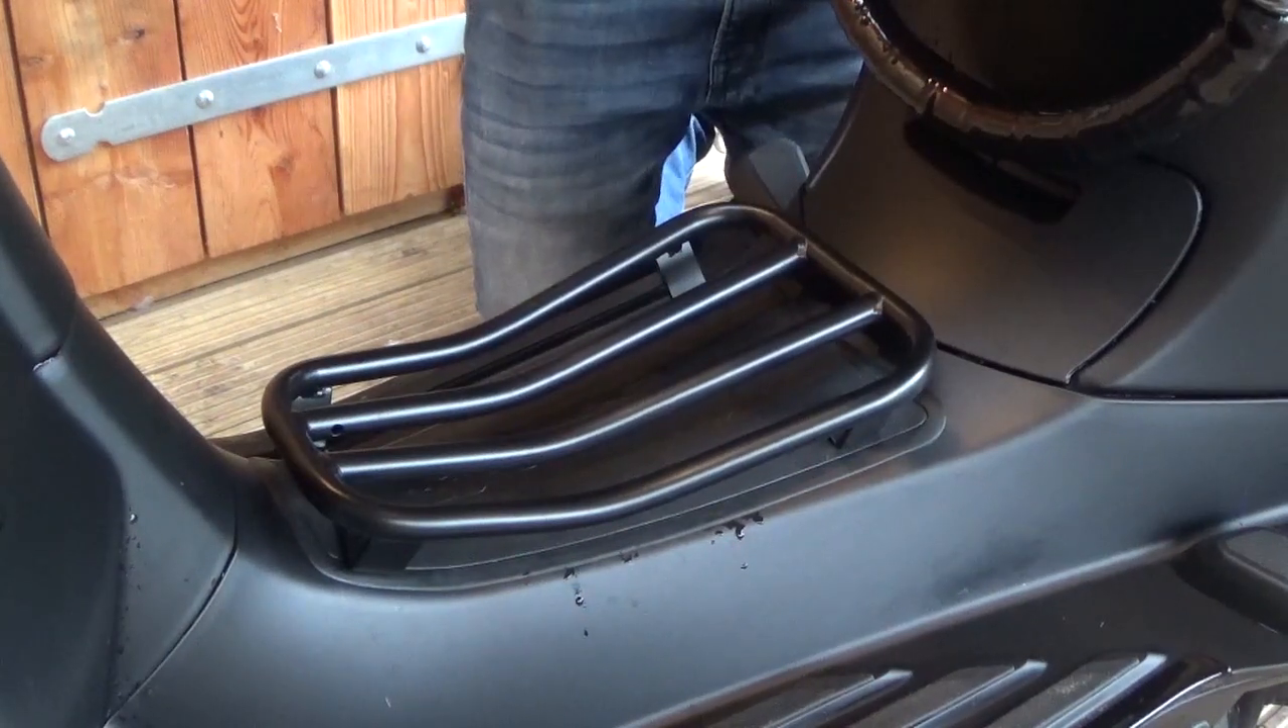Het accurekje zit op zijn plek en de montage is ontzettend eenvoudig.